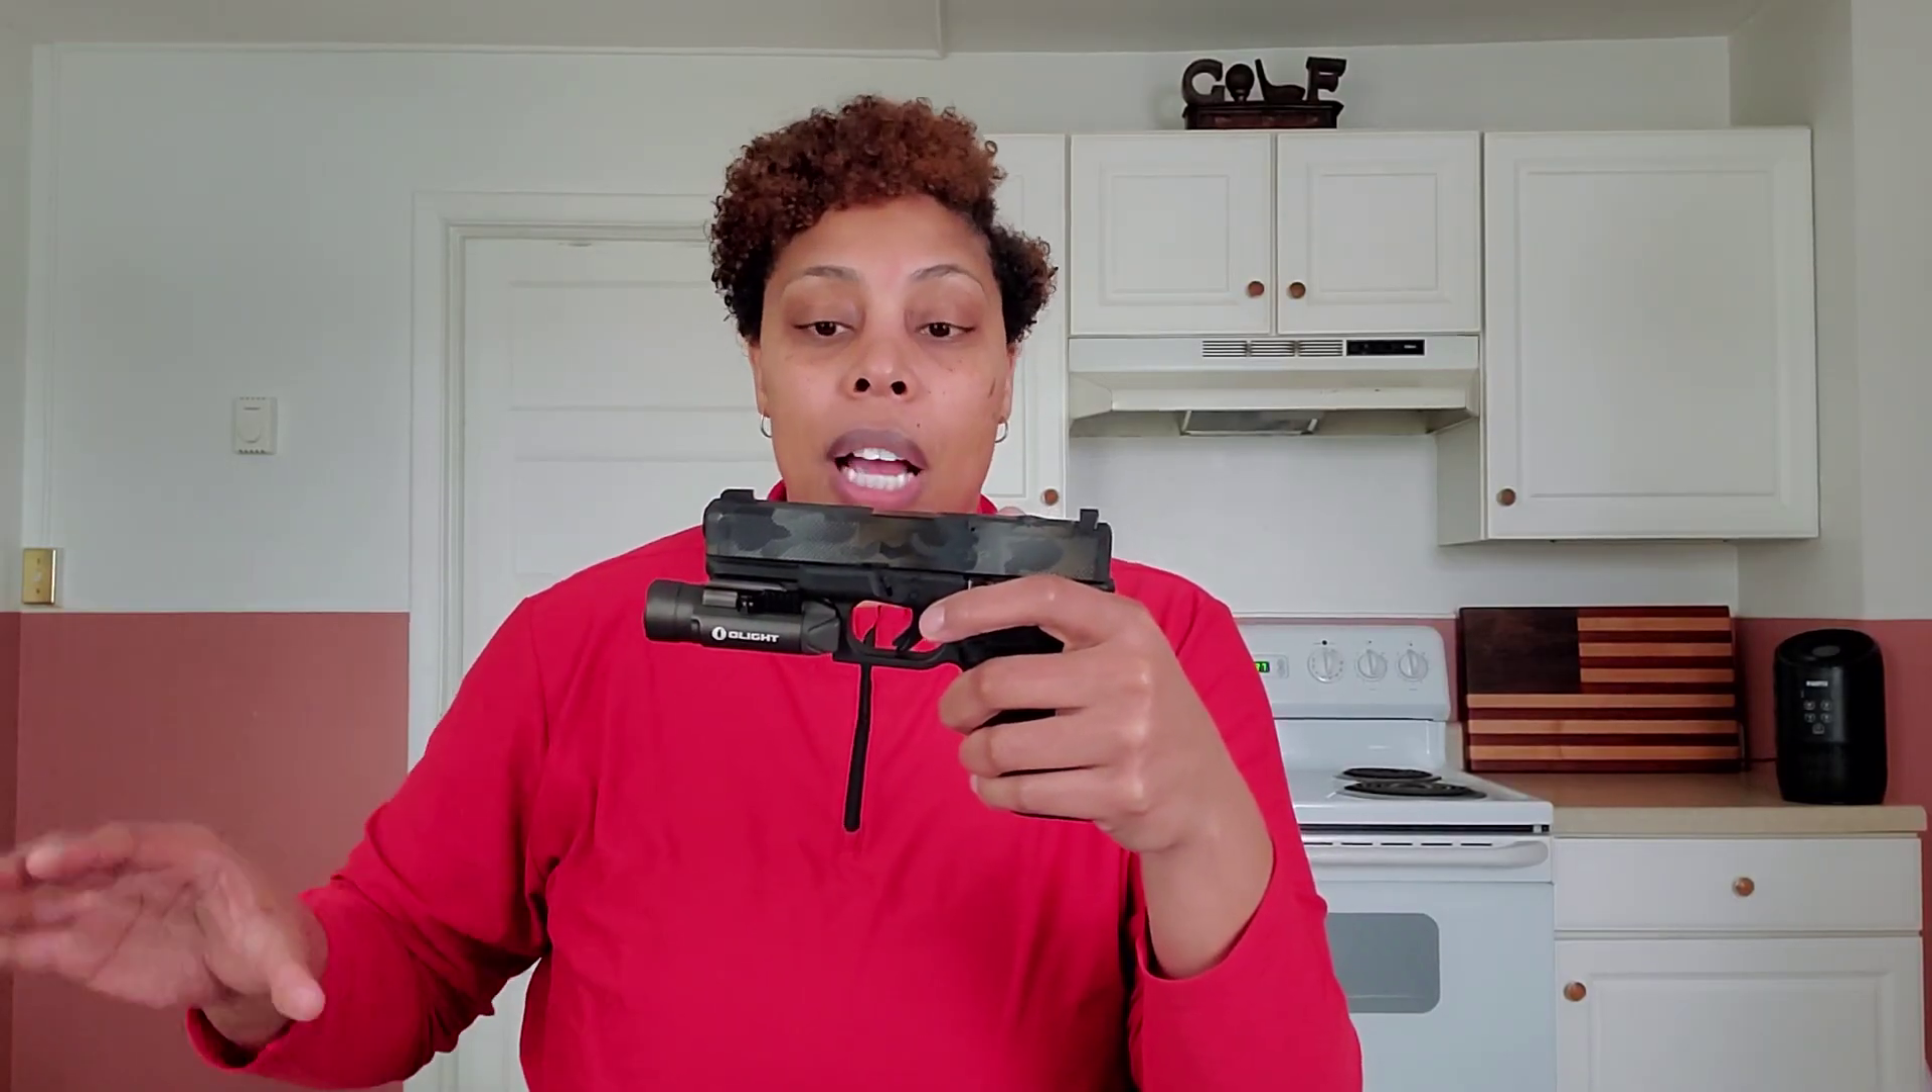The light is protruding beyond the muzzle.